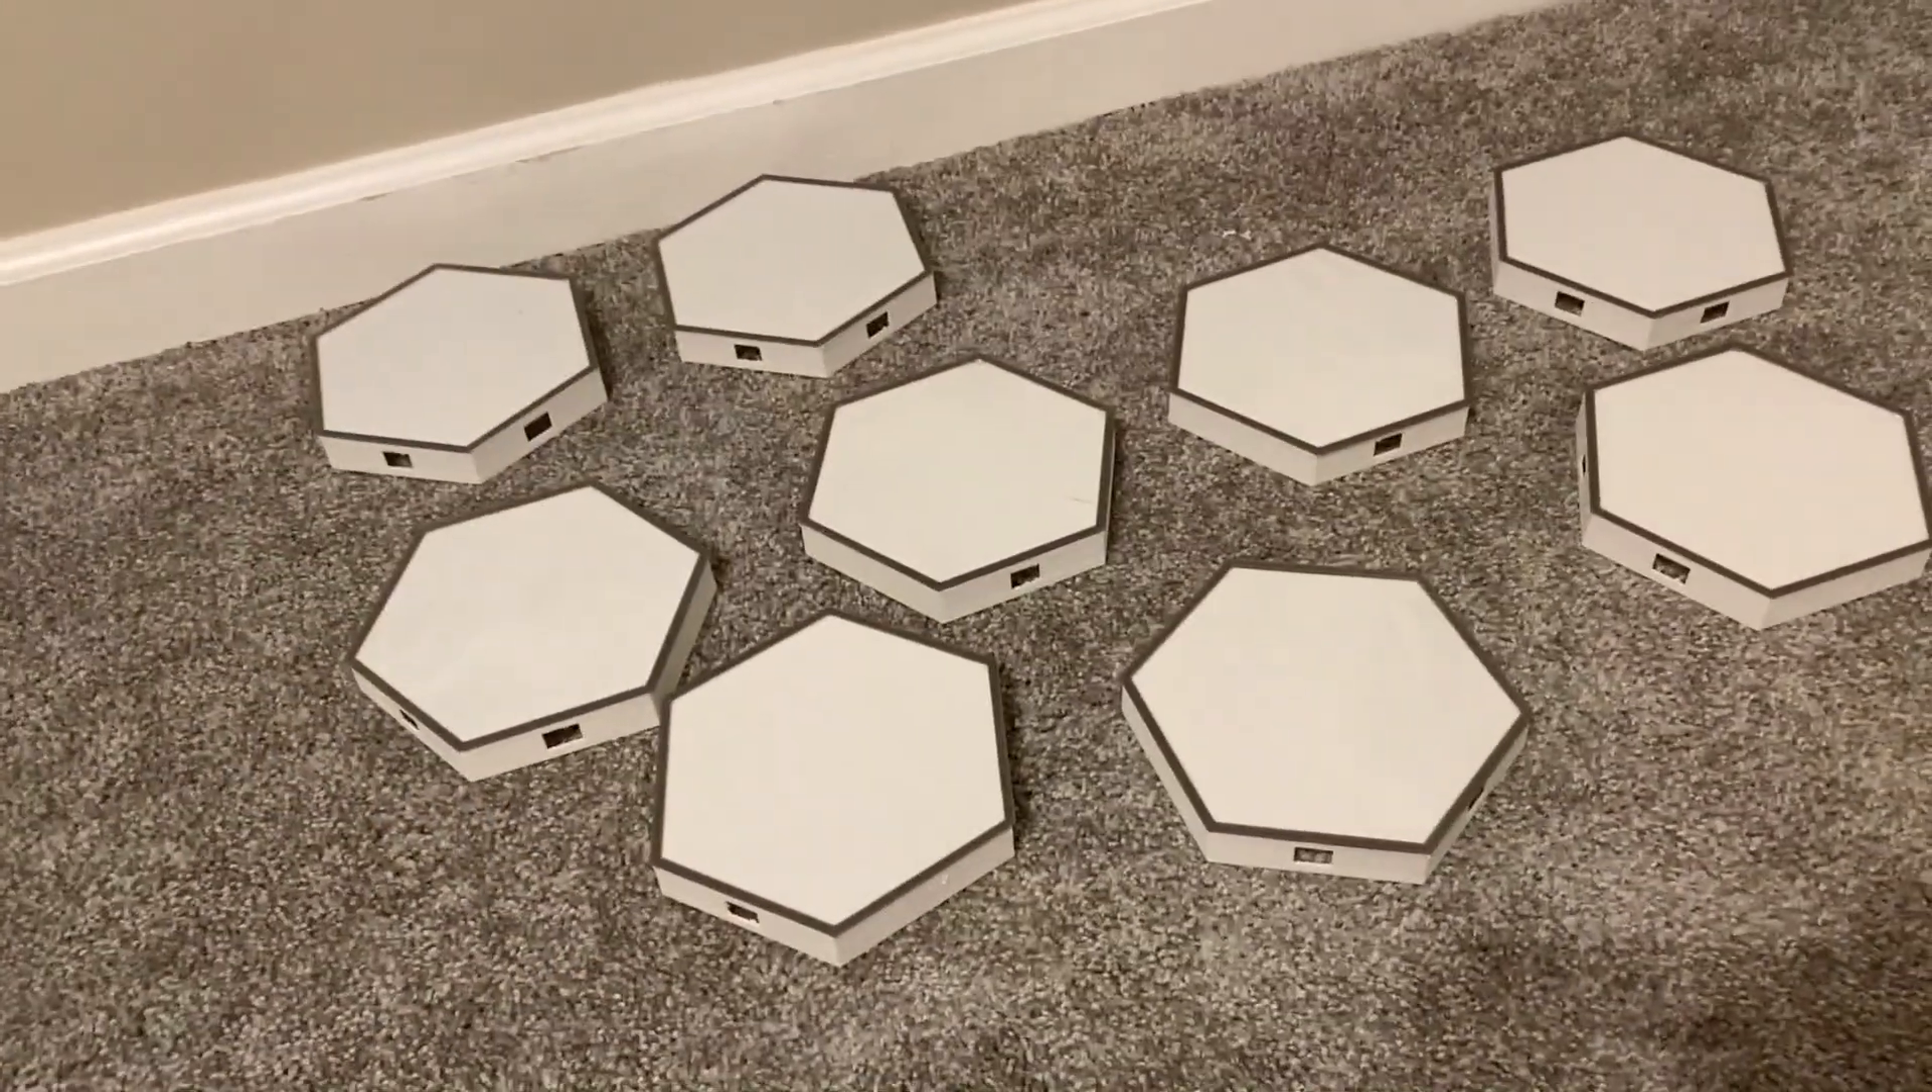All of our hex leaves have everything done, except for being connected together.